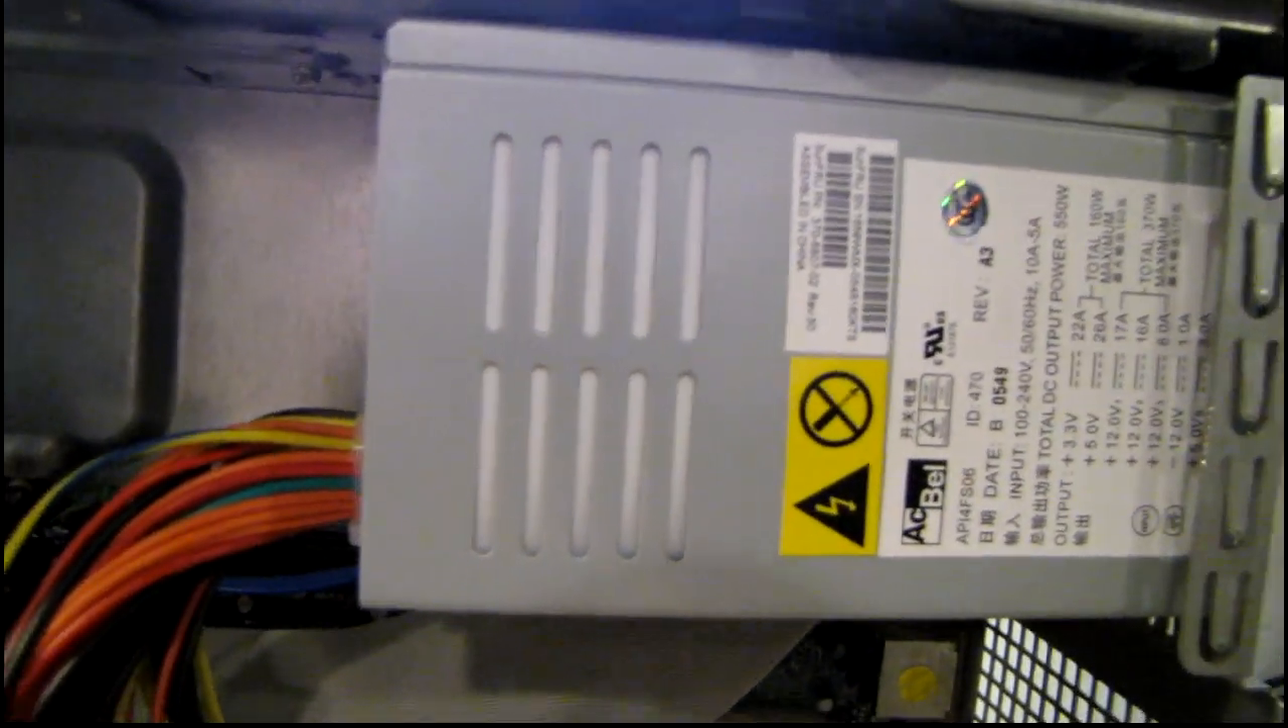Okay, I've got the power supply mounted in the case now.